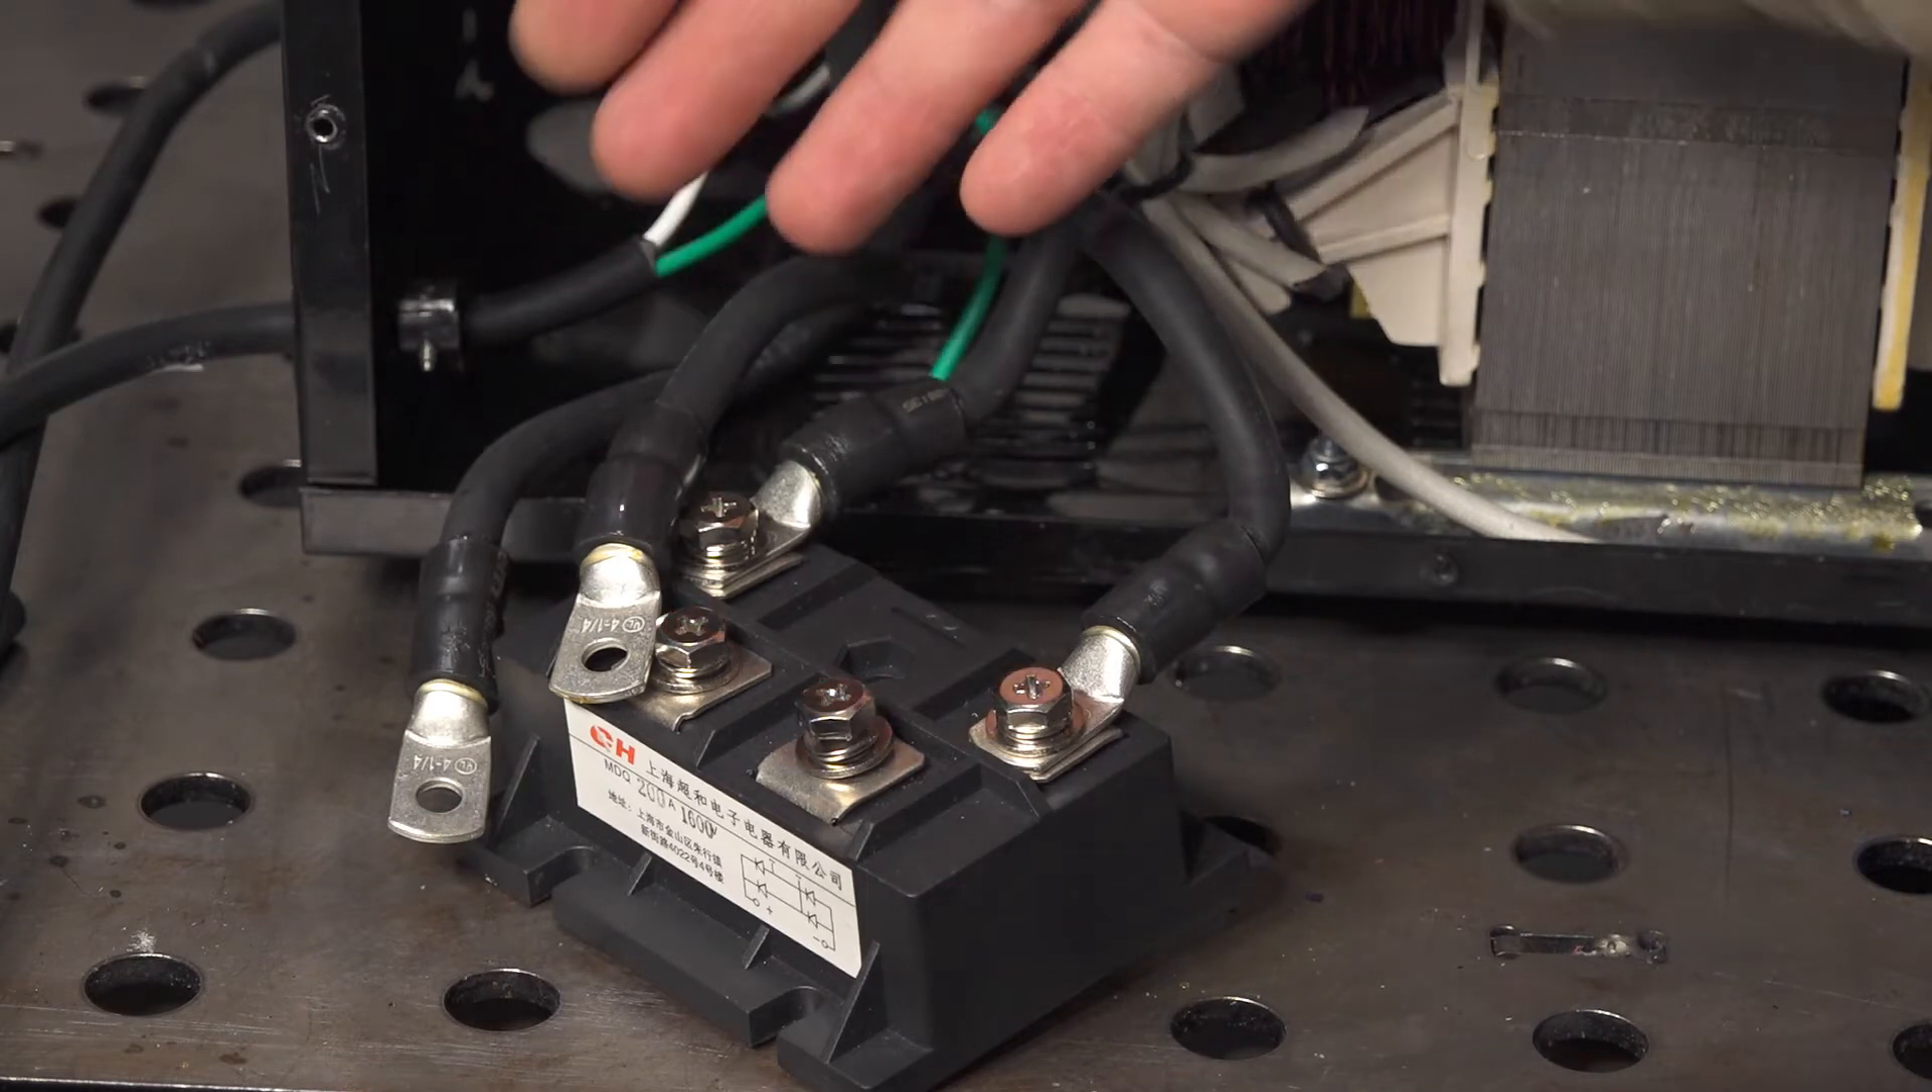And on this side once again I got the wires all soldered and heat shrink tubing onto the terminals and I've only got the AC side landed so far.